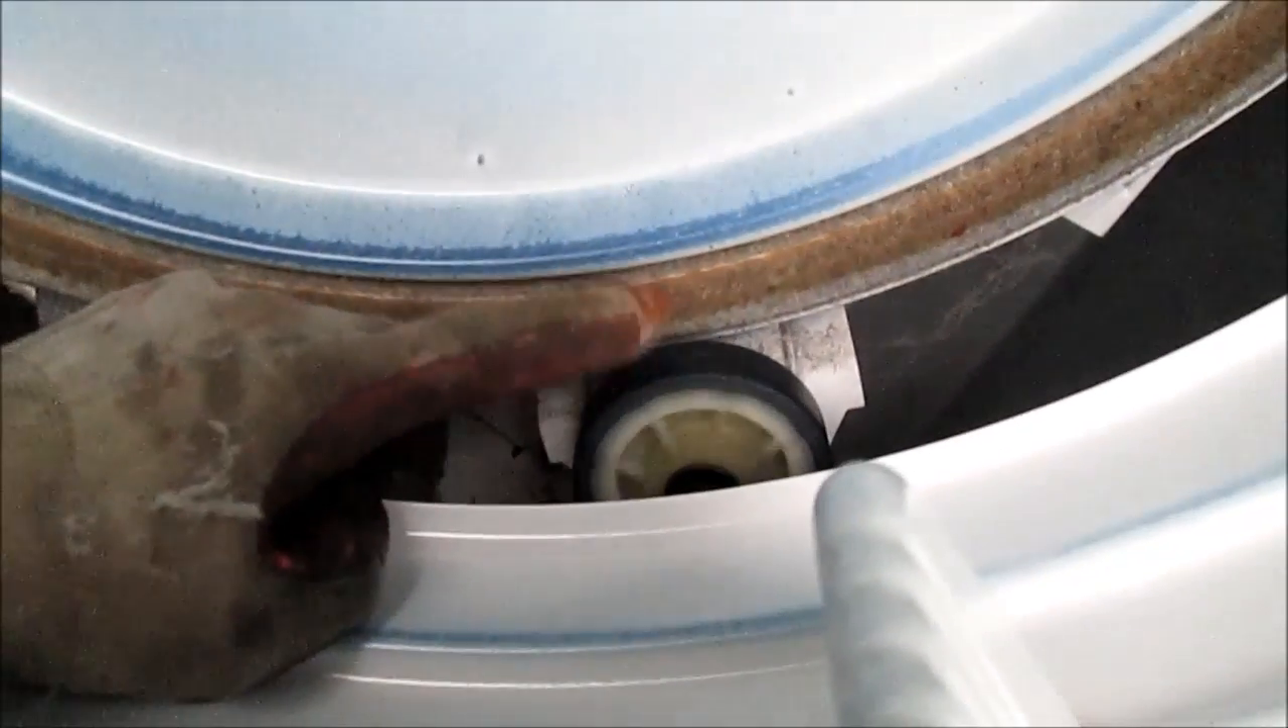So here we see we have the rollers exposed.